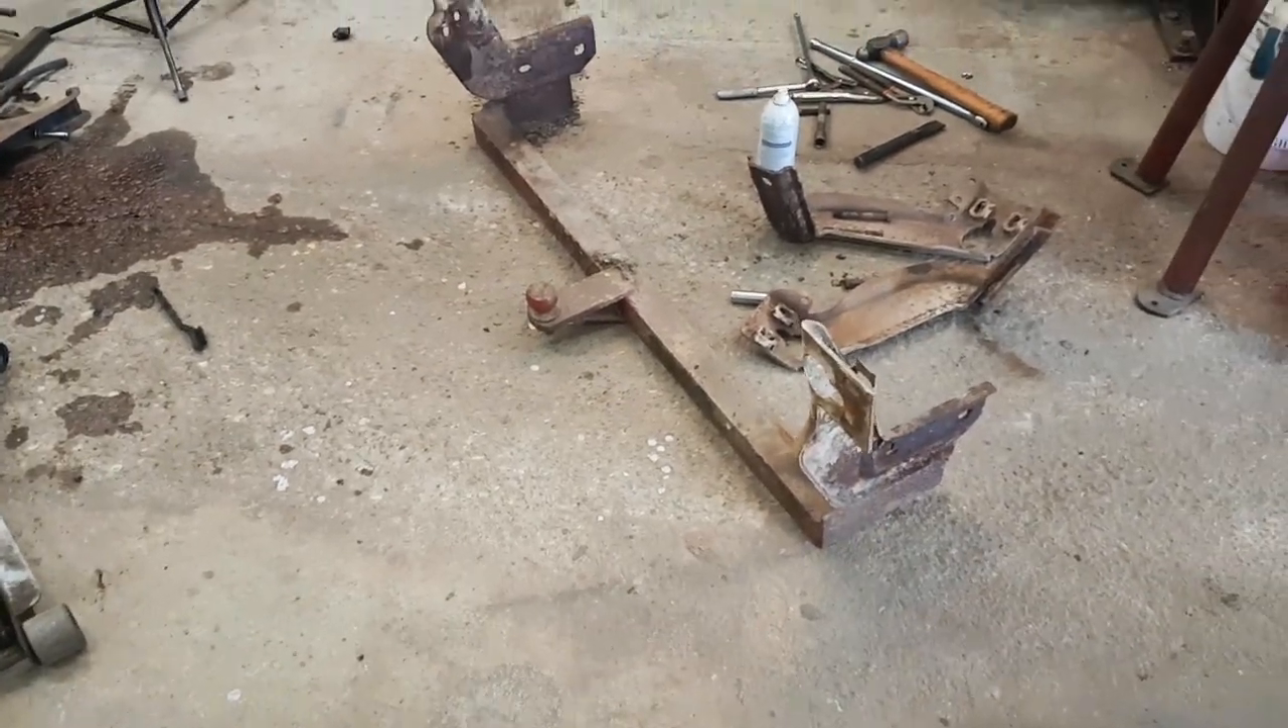Oh, there's one trailer hitch off.